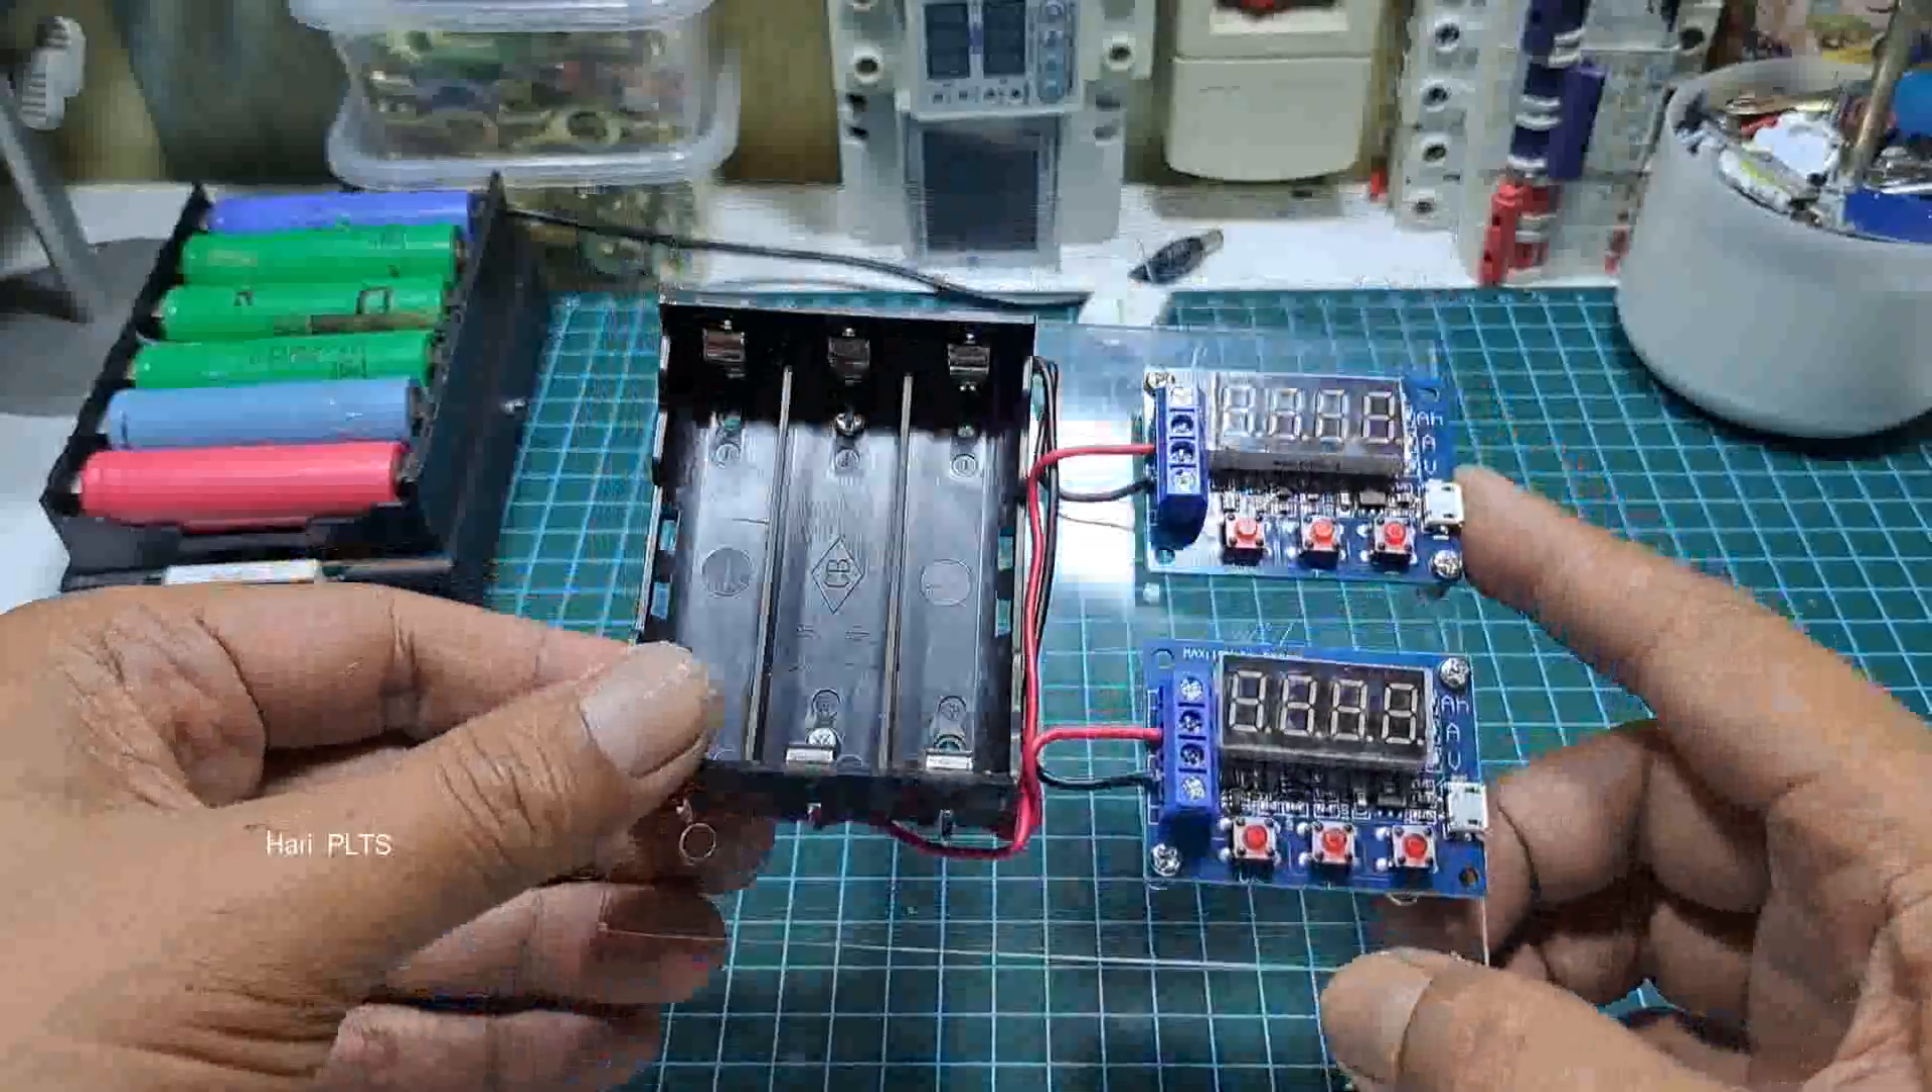Jadi sudah dipasang ya Slot baterai dan kabel plus minusnya.